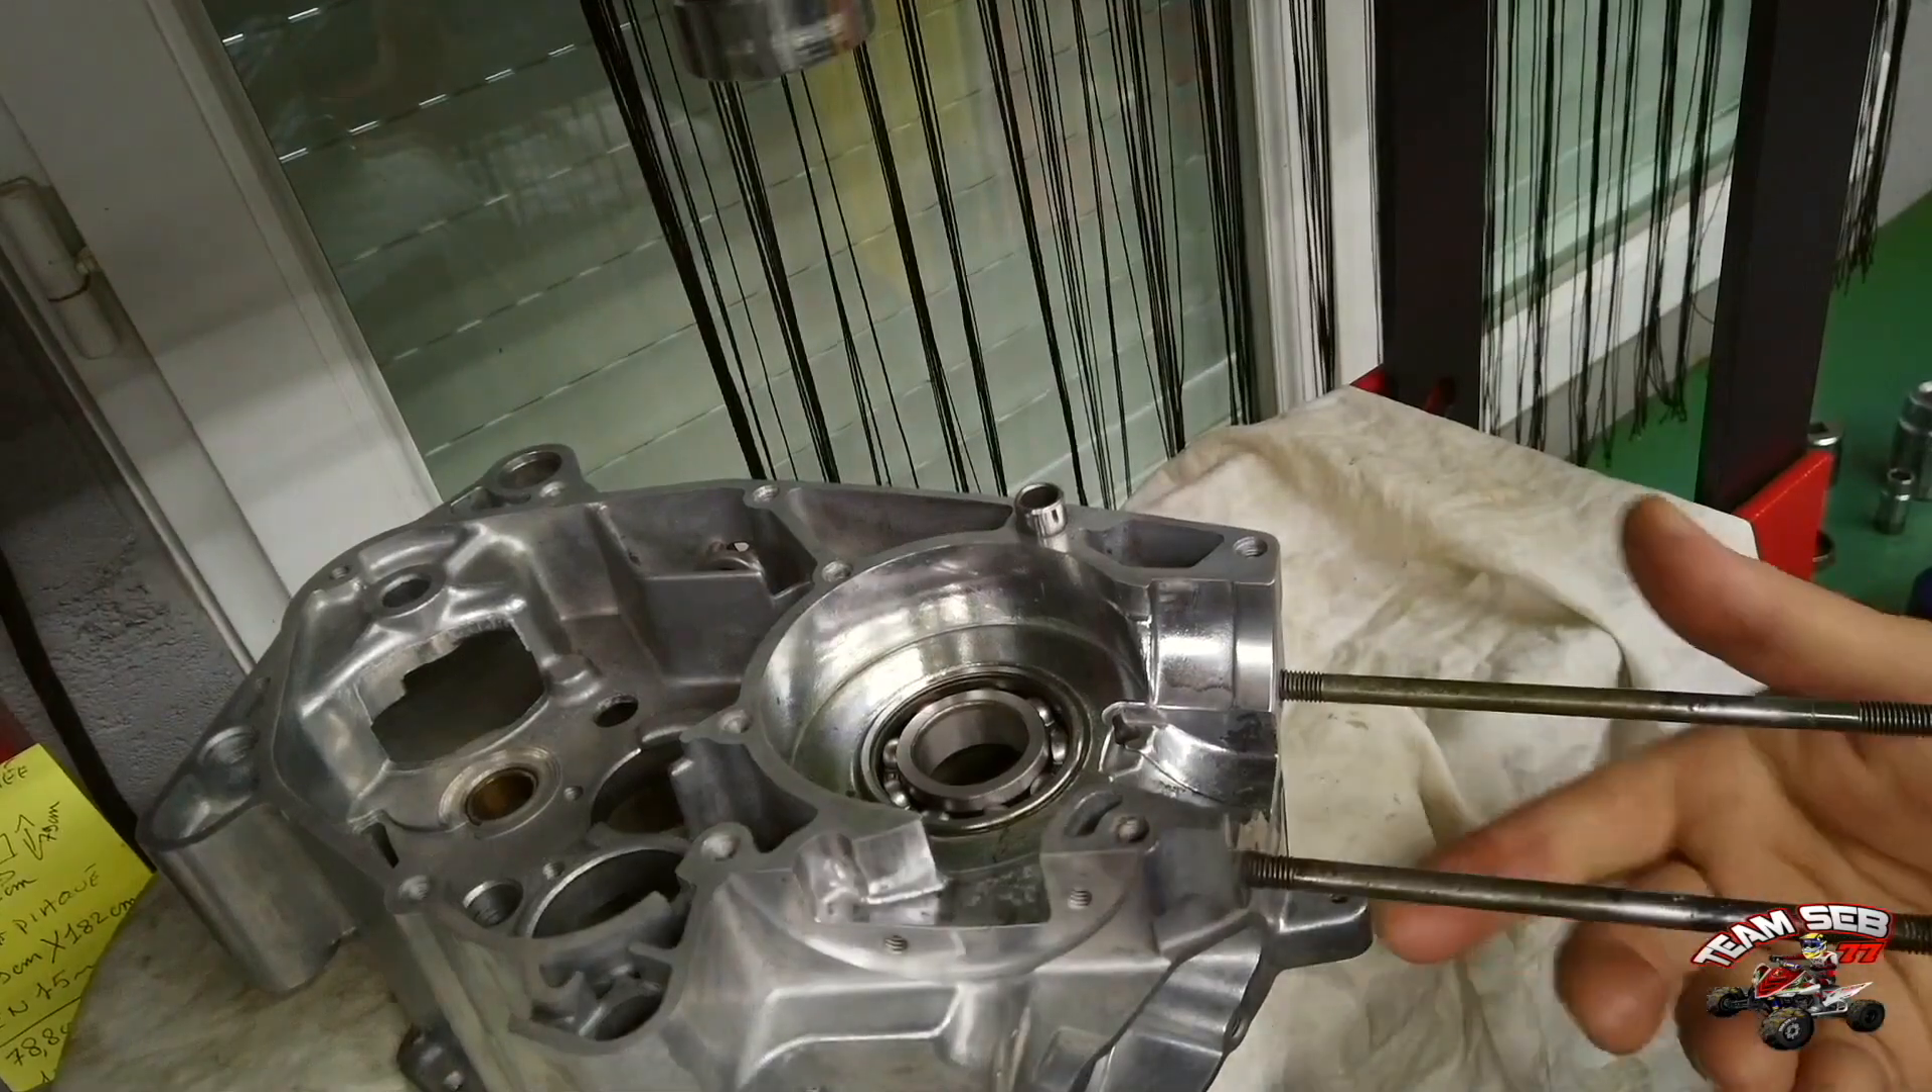Voilà, notre deuxième roulement est installé.